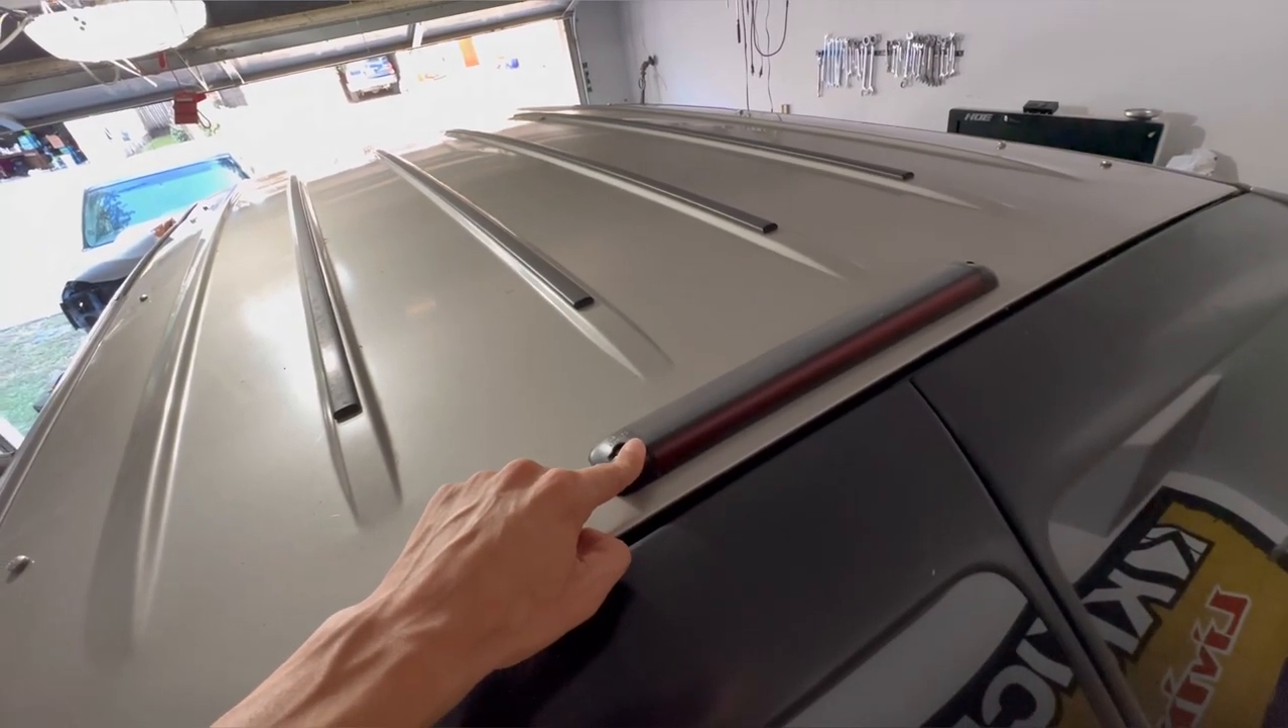And the brake light i'll just leave here for now but later on i do want to take it off because it's kind of small and i don't like these too much but you know that's fine now.